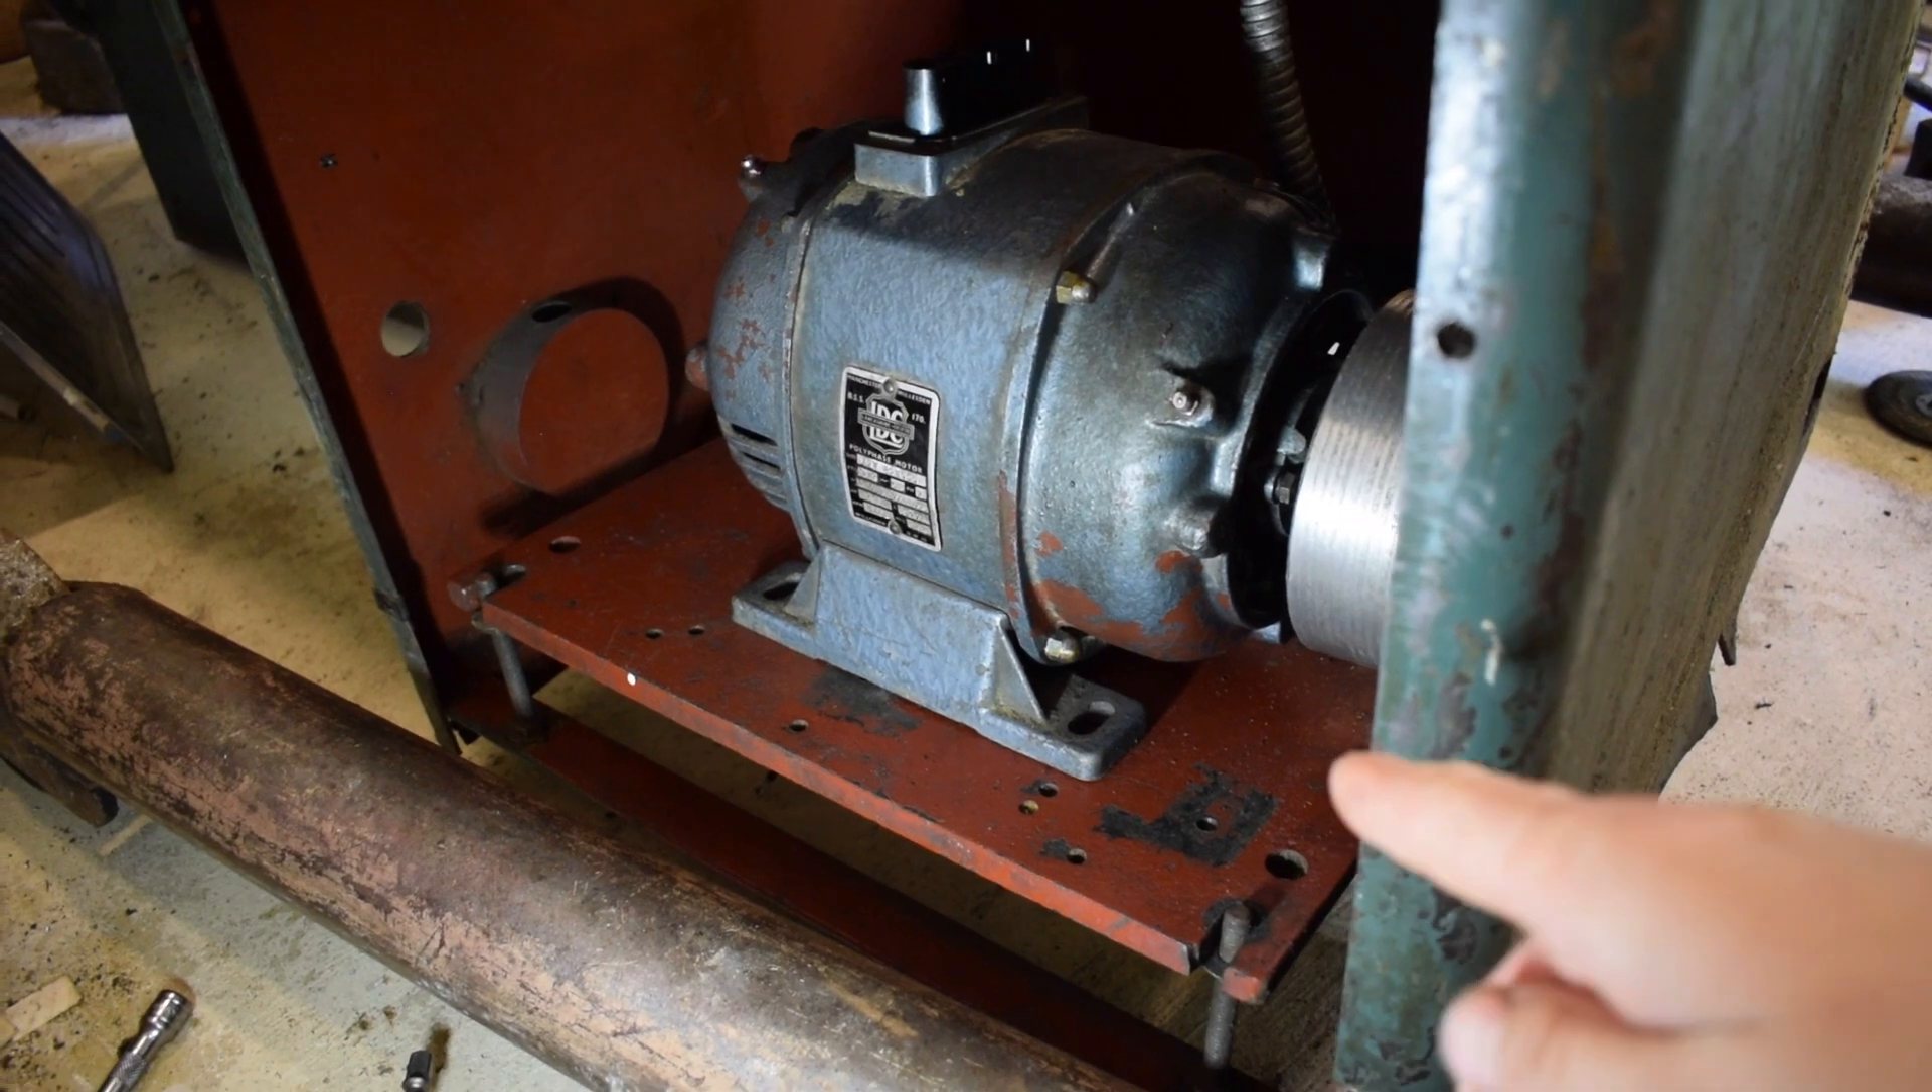That's the motor back in now or back on the plate now I just need to bolt it down.